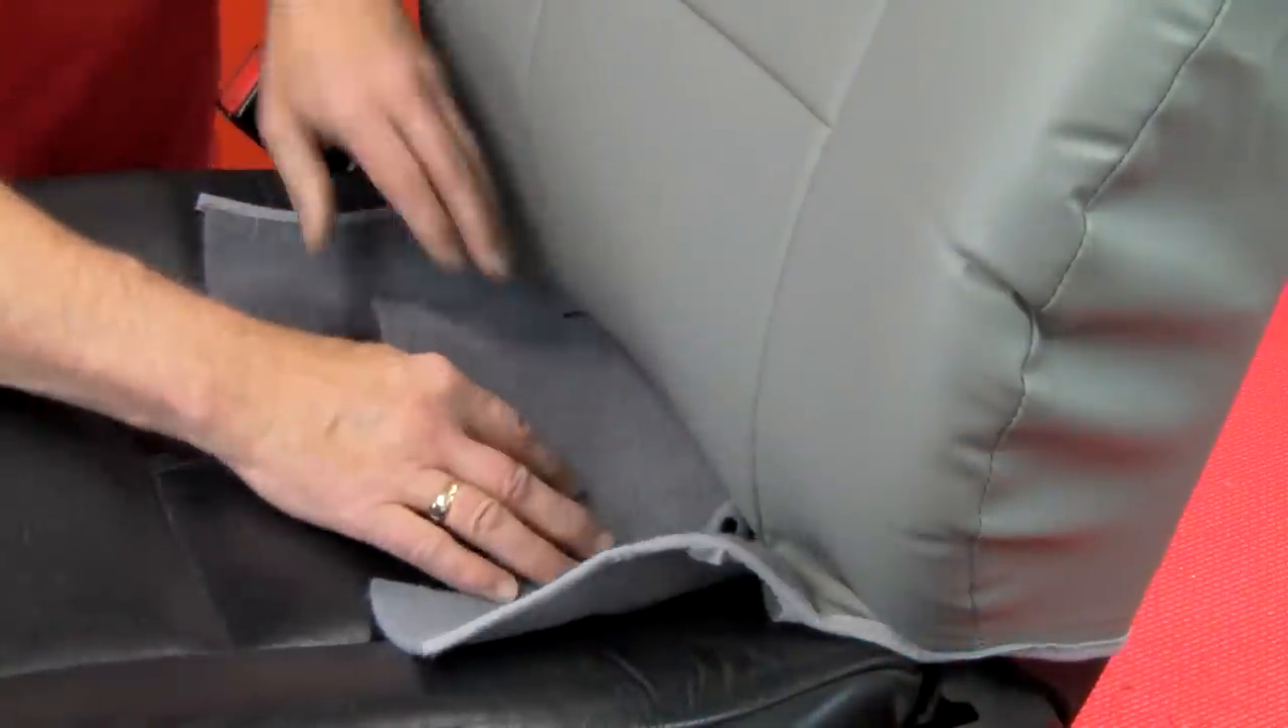Now that our cover is pulled down over the top, we need to push the fastening flaps down in between in the crotch of the seat here.